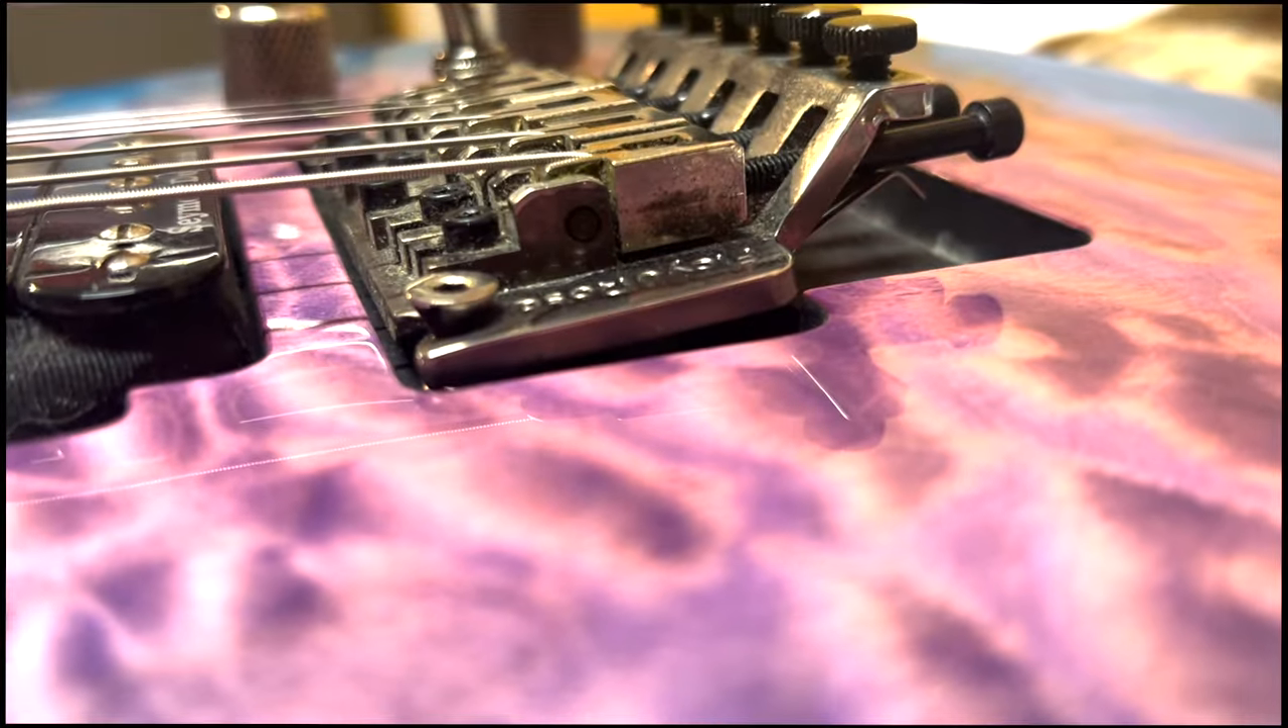Now that we put these hybrid strings on it this tremolo system Is not flush to the body.